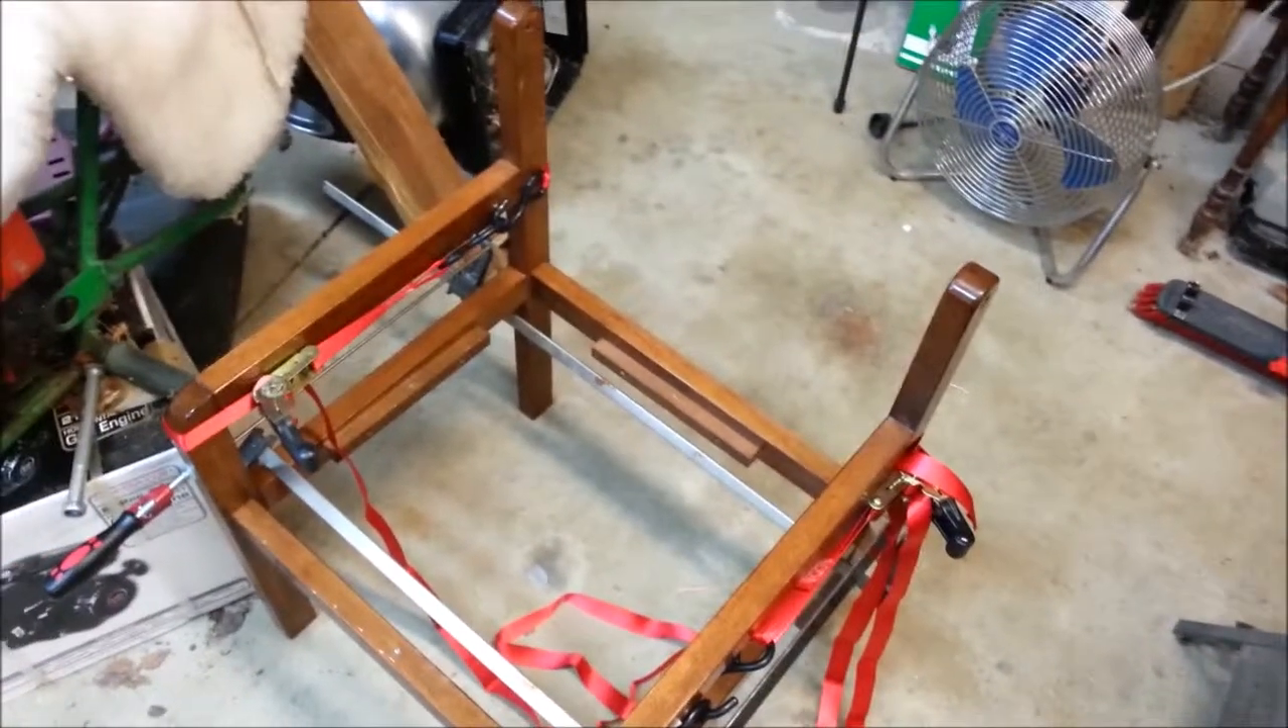Now this chair is all clamped together.